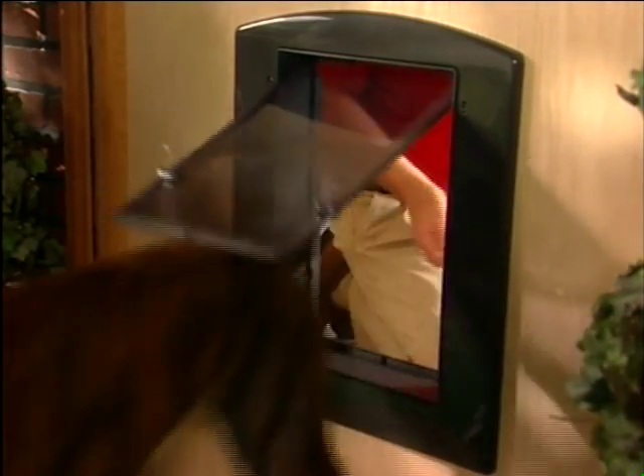You've now fully installed your Staywell pet door and you're ready to begin training your animal to use it.